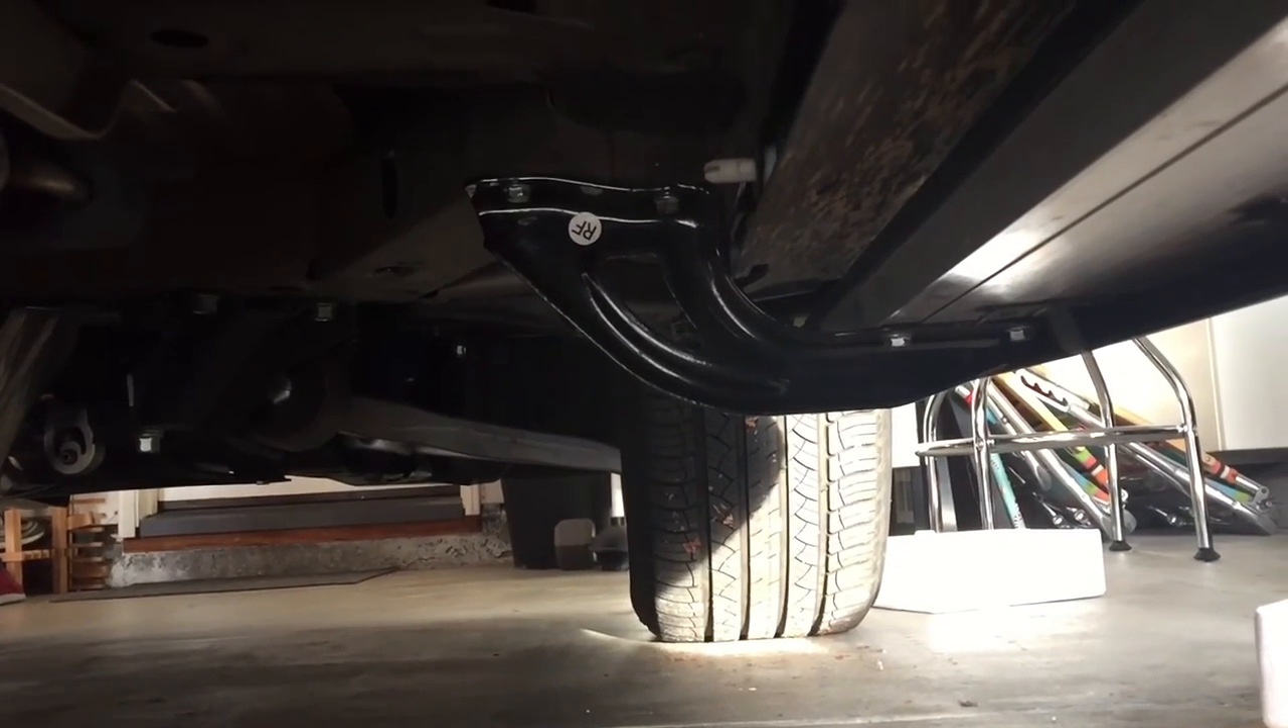So here's the mounted front bracket, front right bracket. You see the indicator right front.